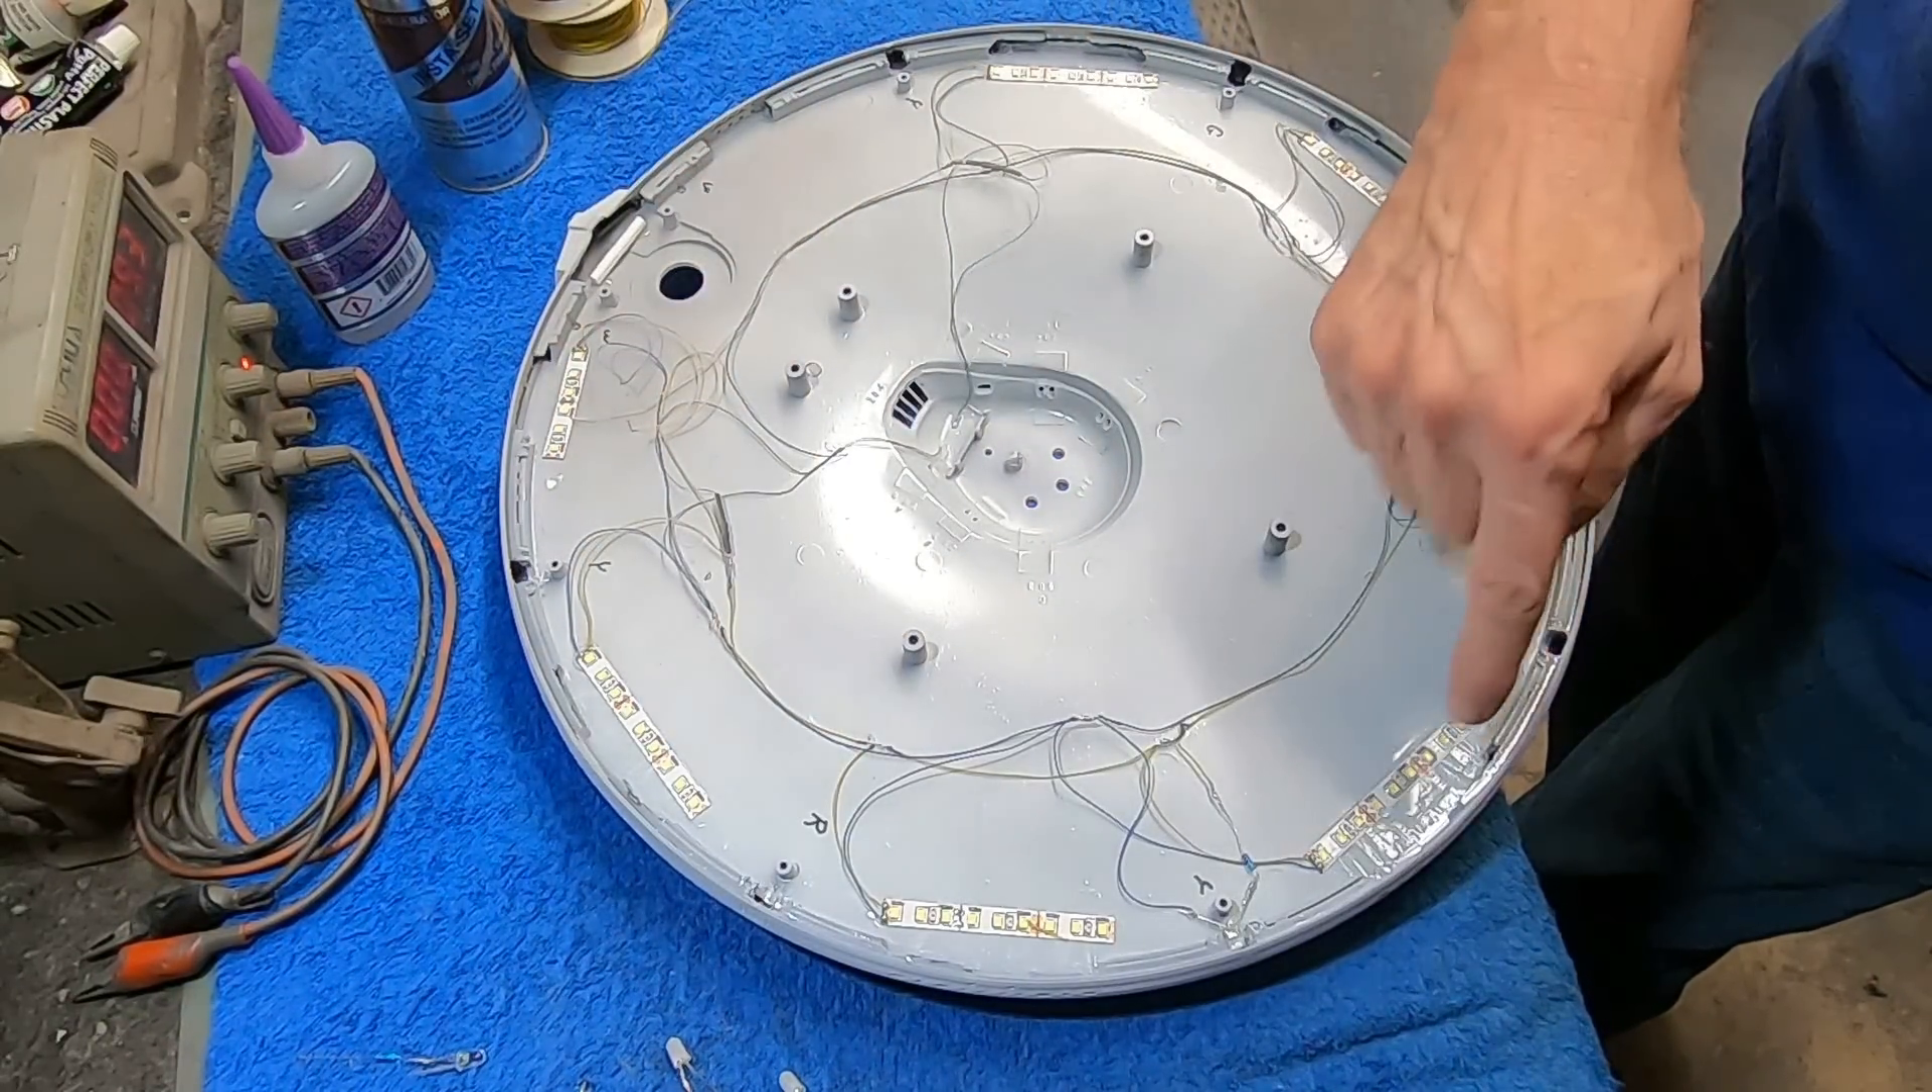So we left off in the last video where we just added our LED strip lights here around the outer edge to get the saucer edge lit up where window groups are there.